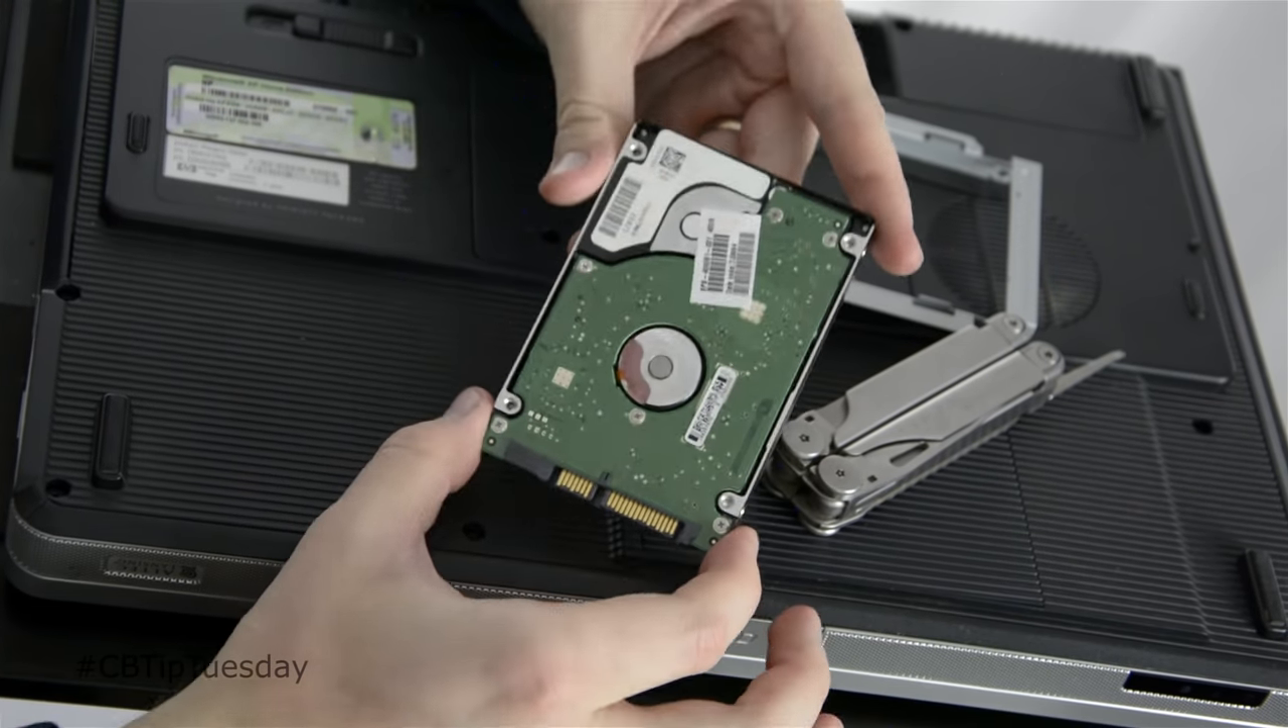Now, we've got the hard drive all naked.